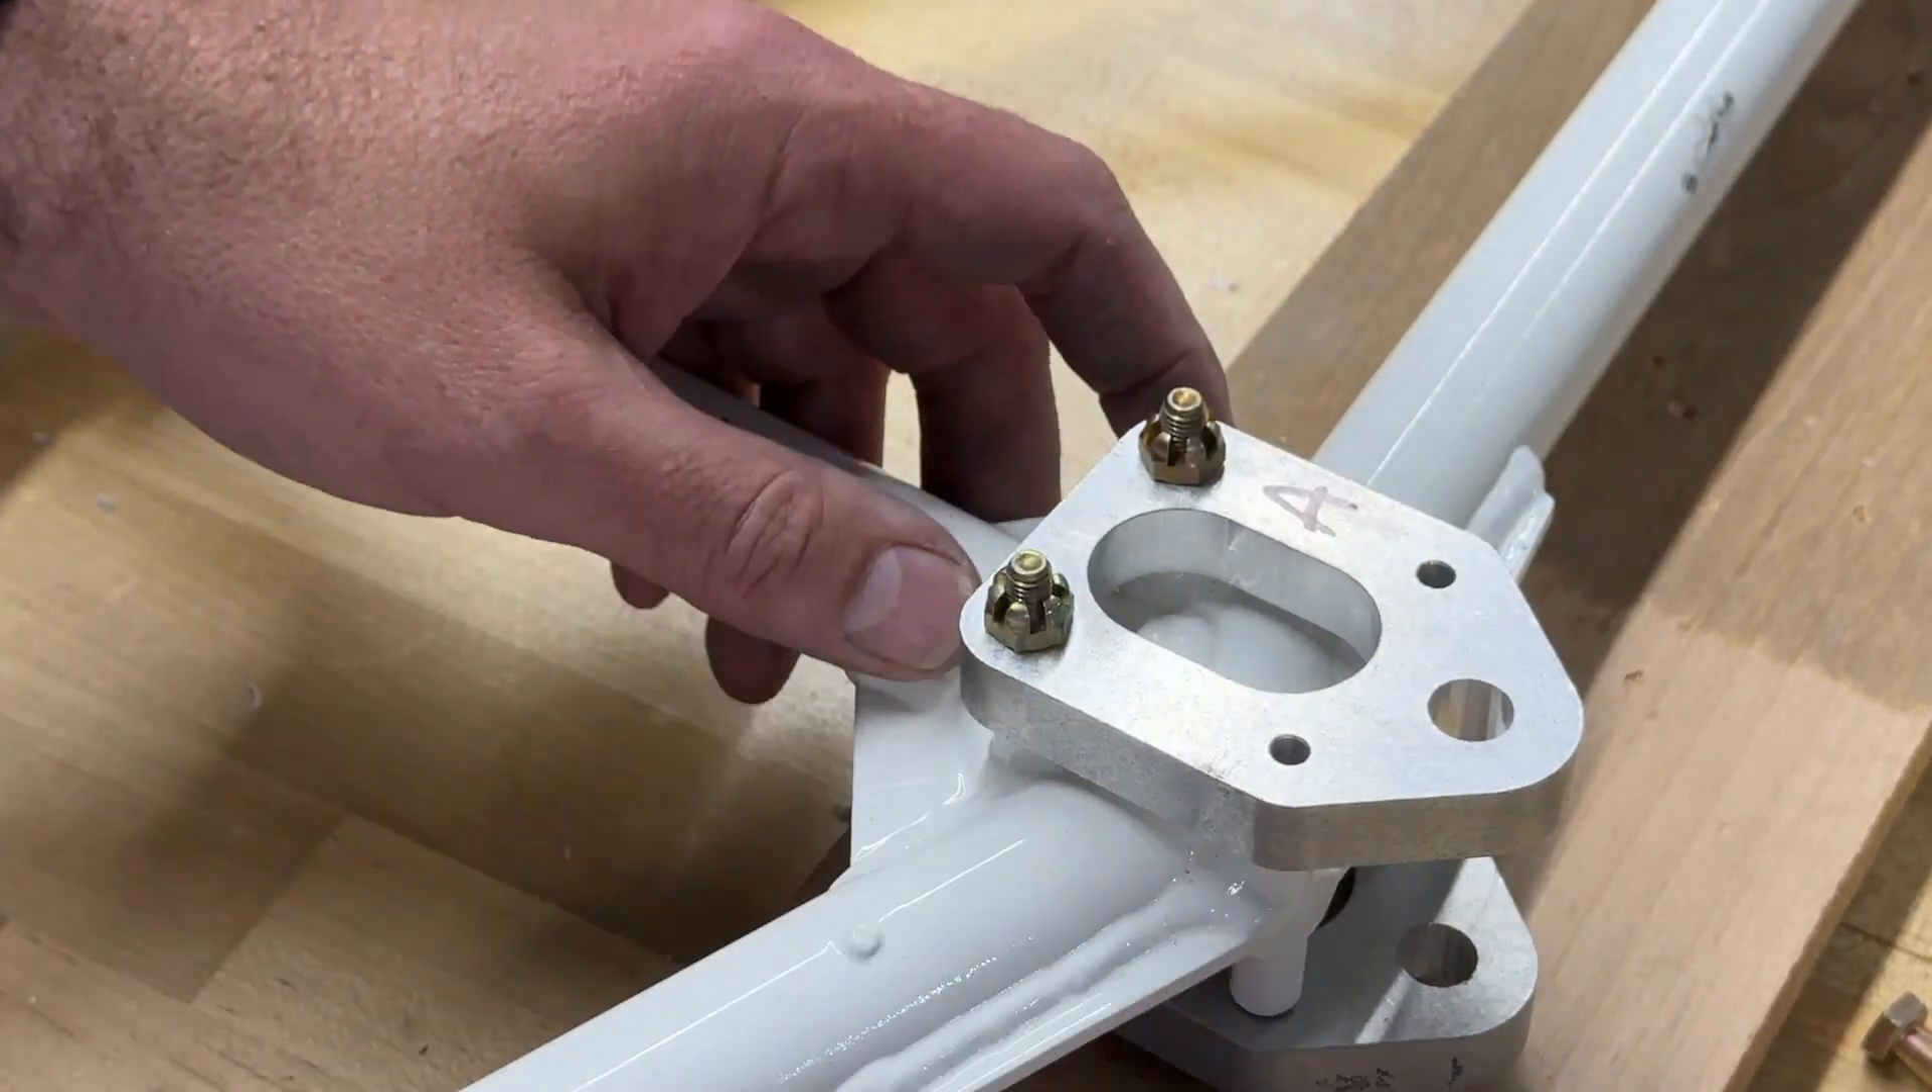I'm just temporarily using castle nuts here just because they're easy to finger tighten I will put the proper washers and nuts on after.